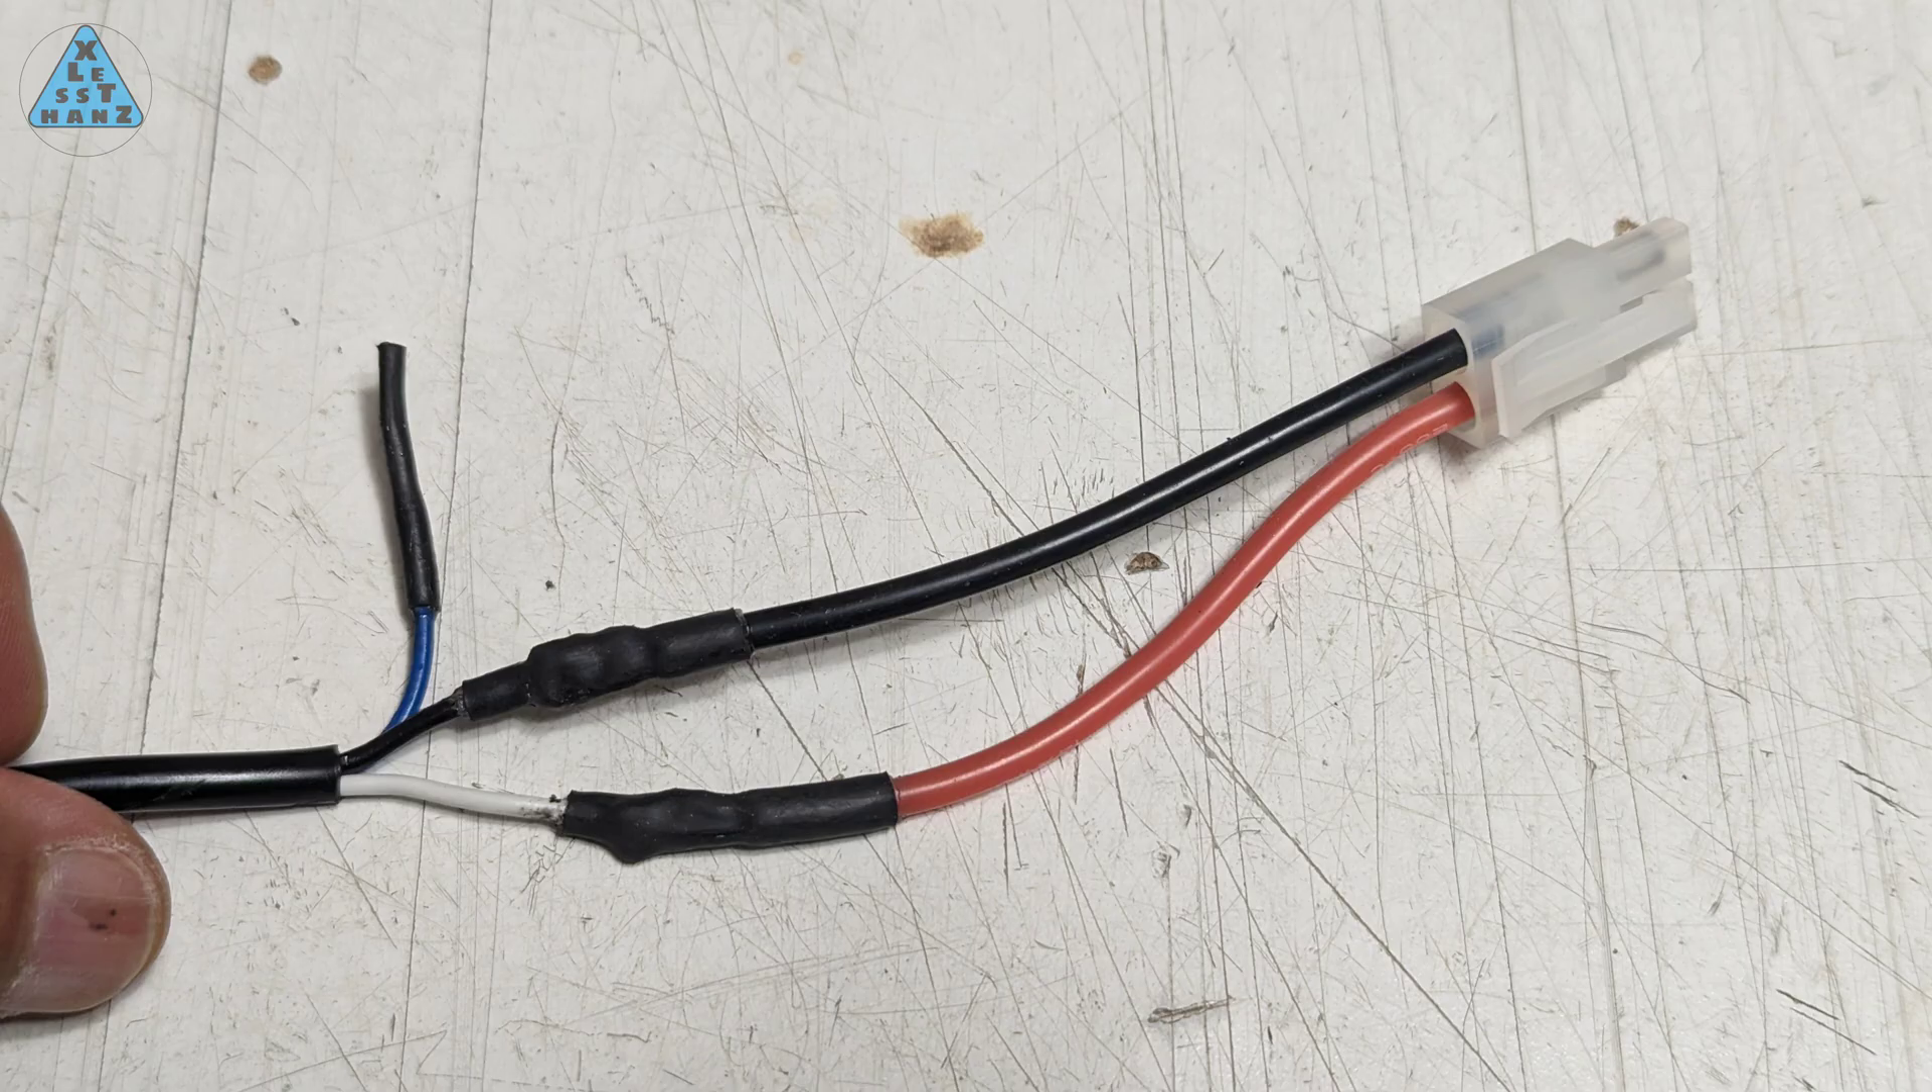I've completed soldering the Tamiya connector to the power adapter's white and black wires.